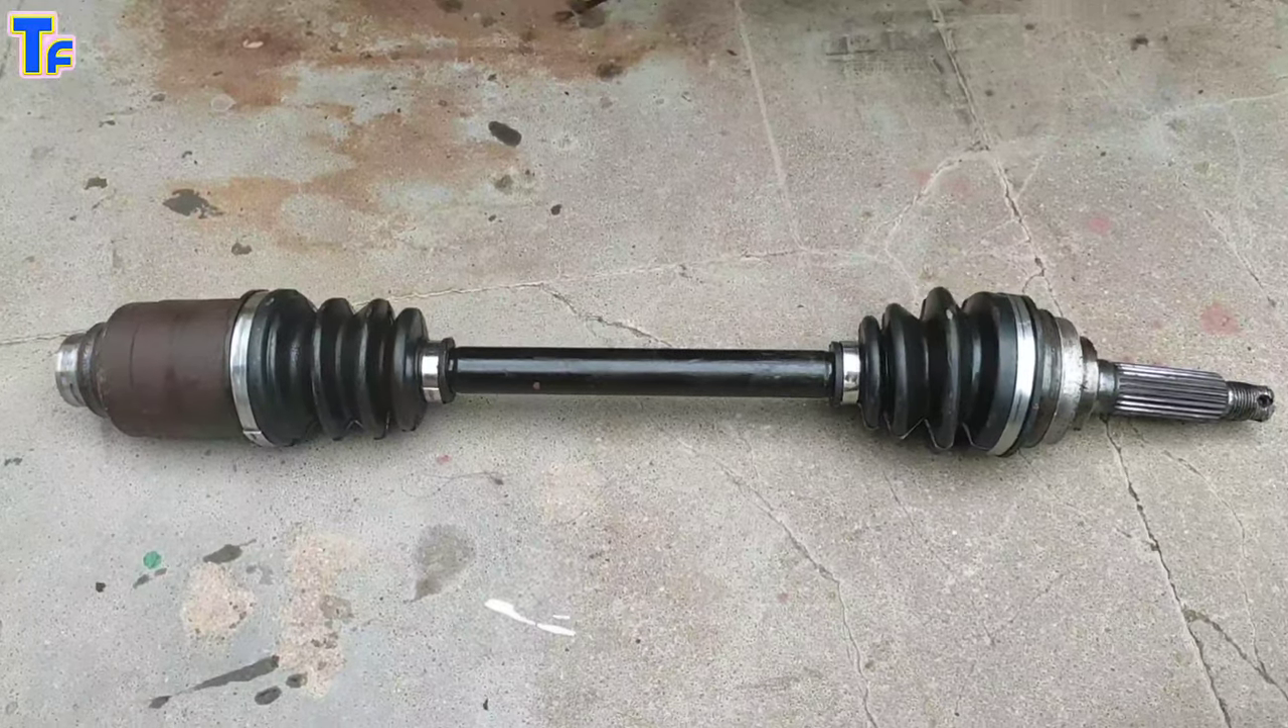तो दोस्तो बूट लगने के बाद ये अक्सल अभी बिल्कुल कम्प्लिट है।